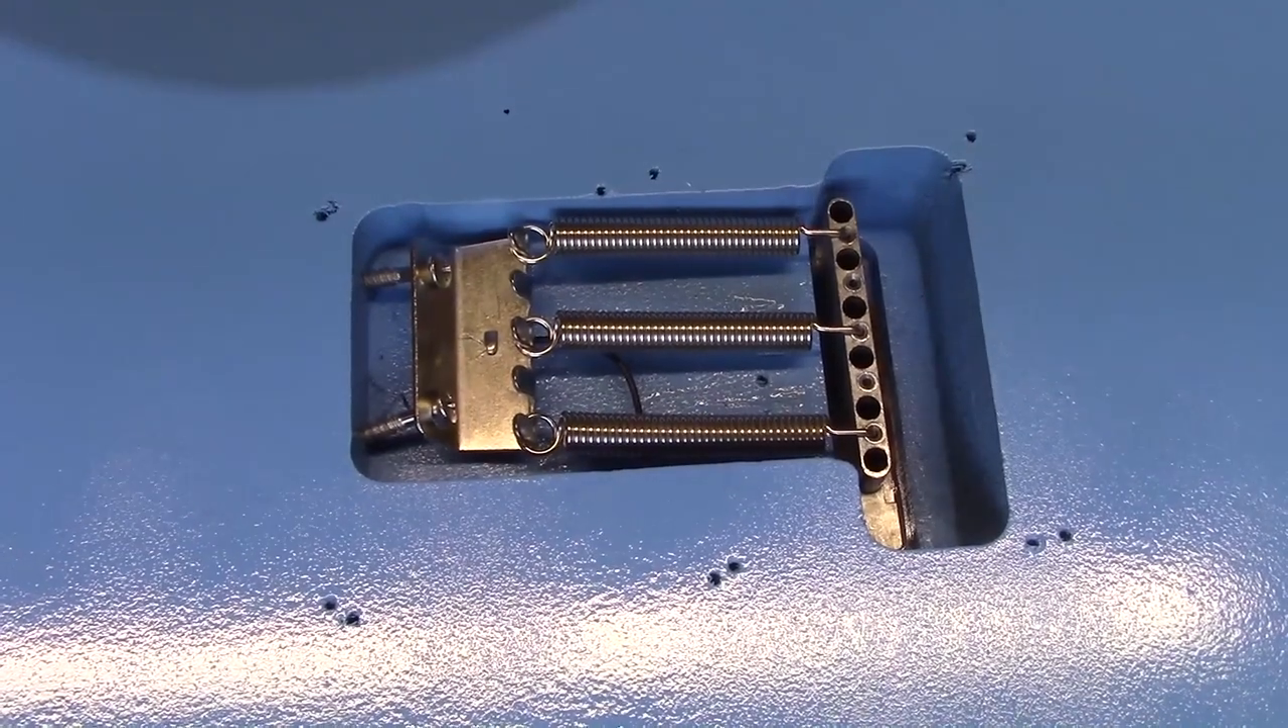That's our tremolo system installed.